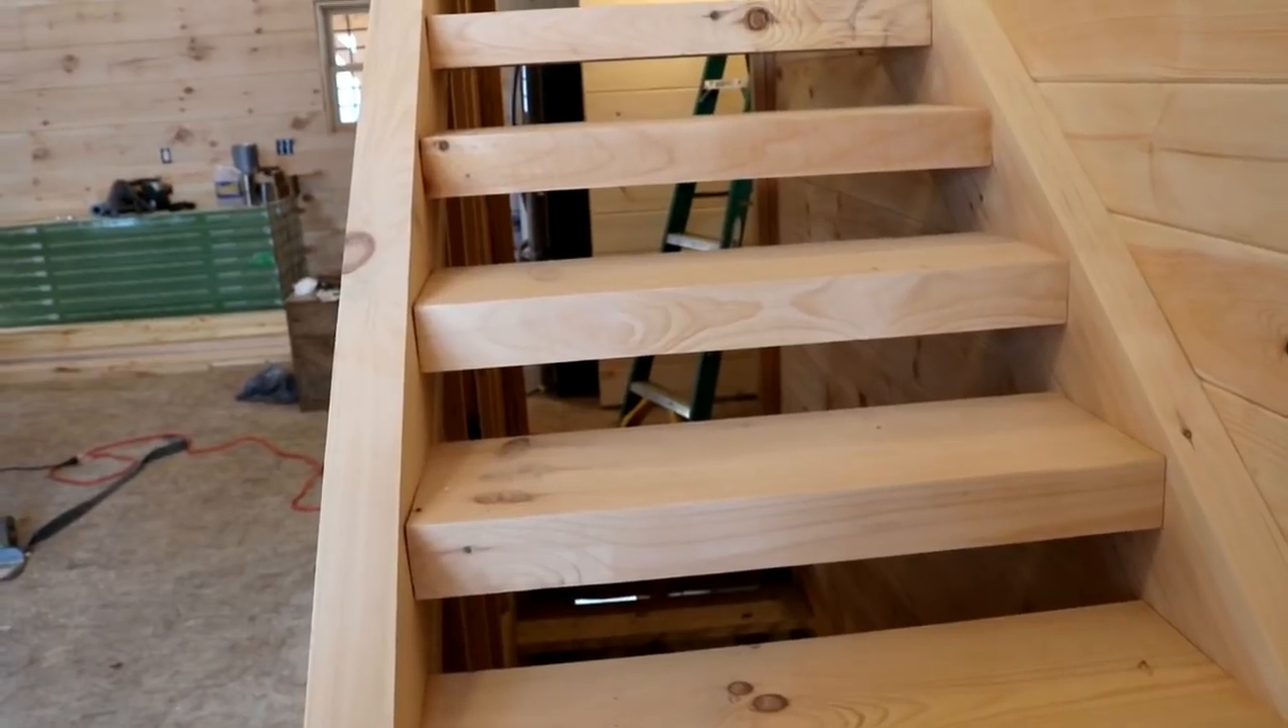So right now the the treads are open tread design and today we're going to be closing these in.